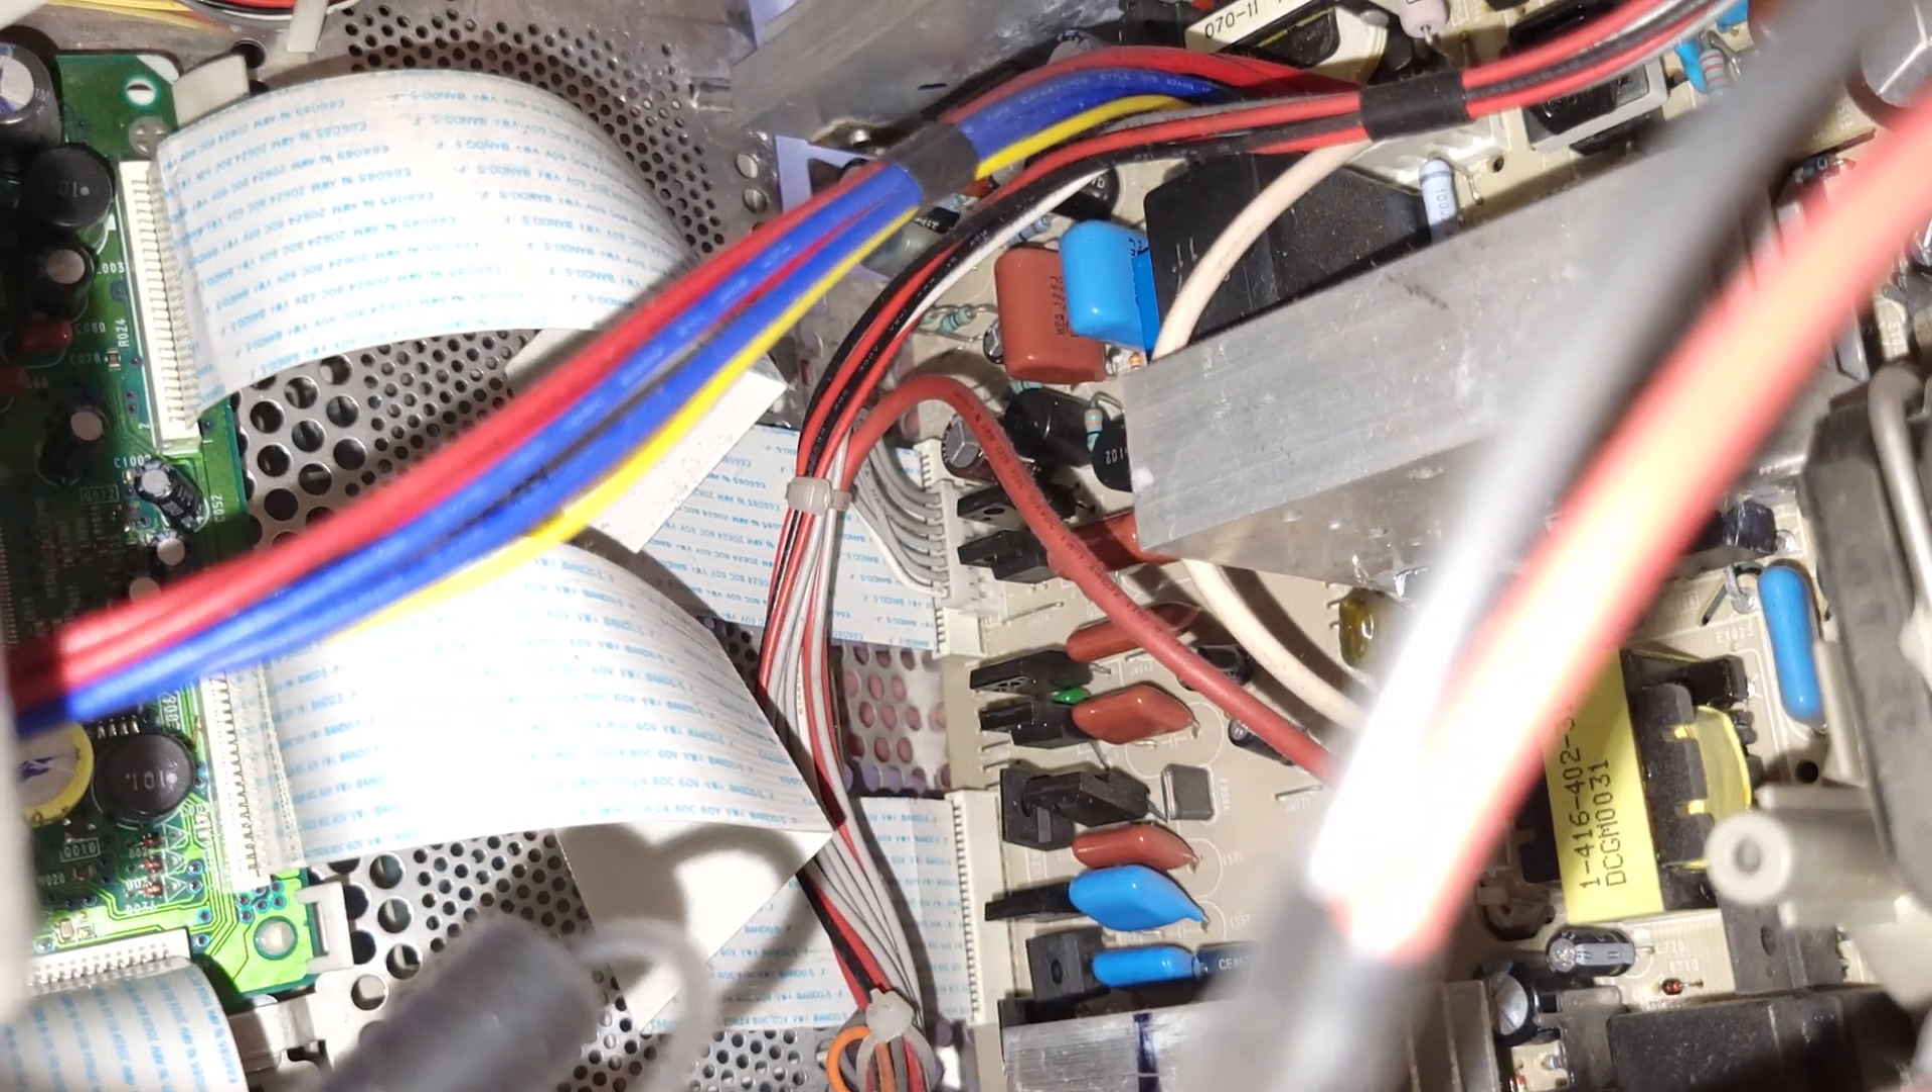And then we got a shitload of cables all over this board that we gotta remove.